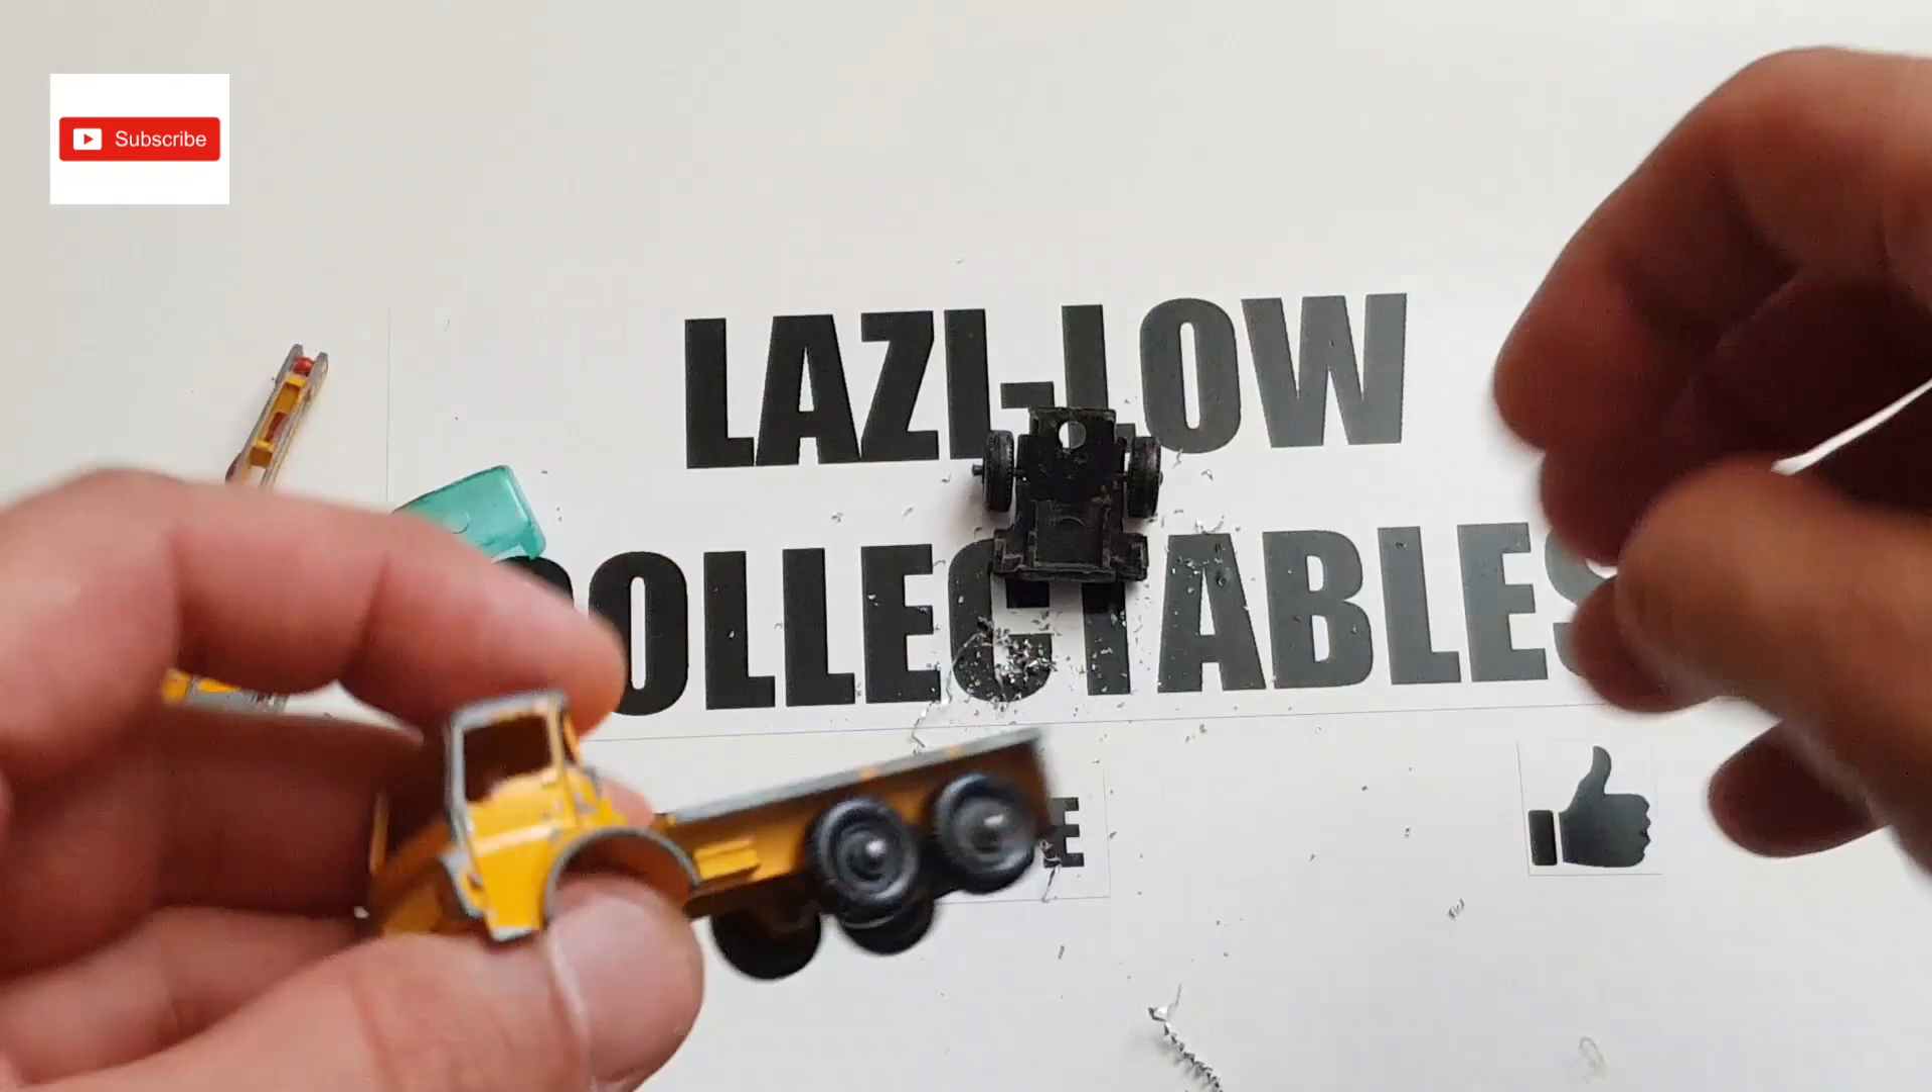So the only thing left is to take the wheels off.